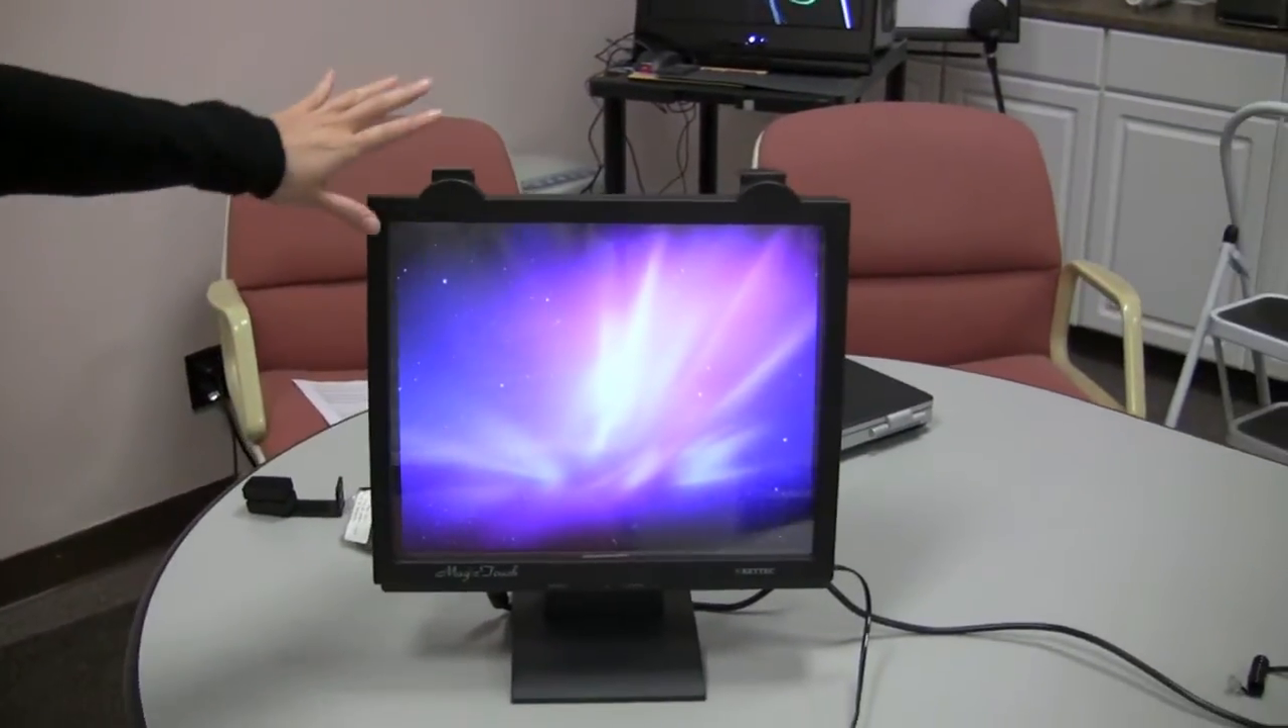Okay now the whole touch screen is covering the viewable area of your monitor this is a good position and we're almost done.